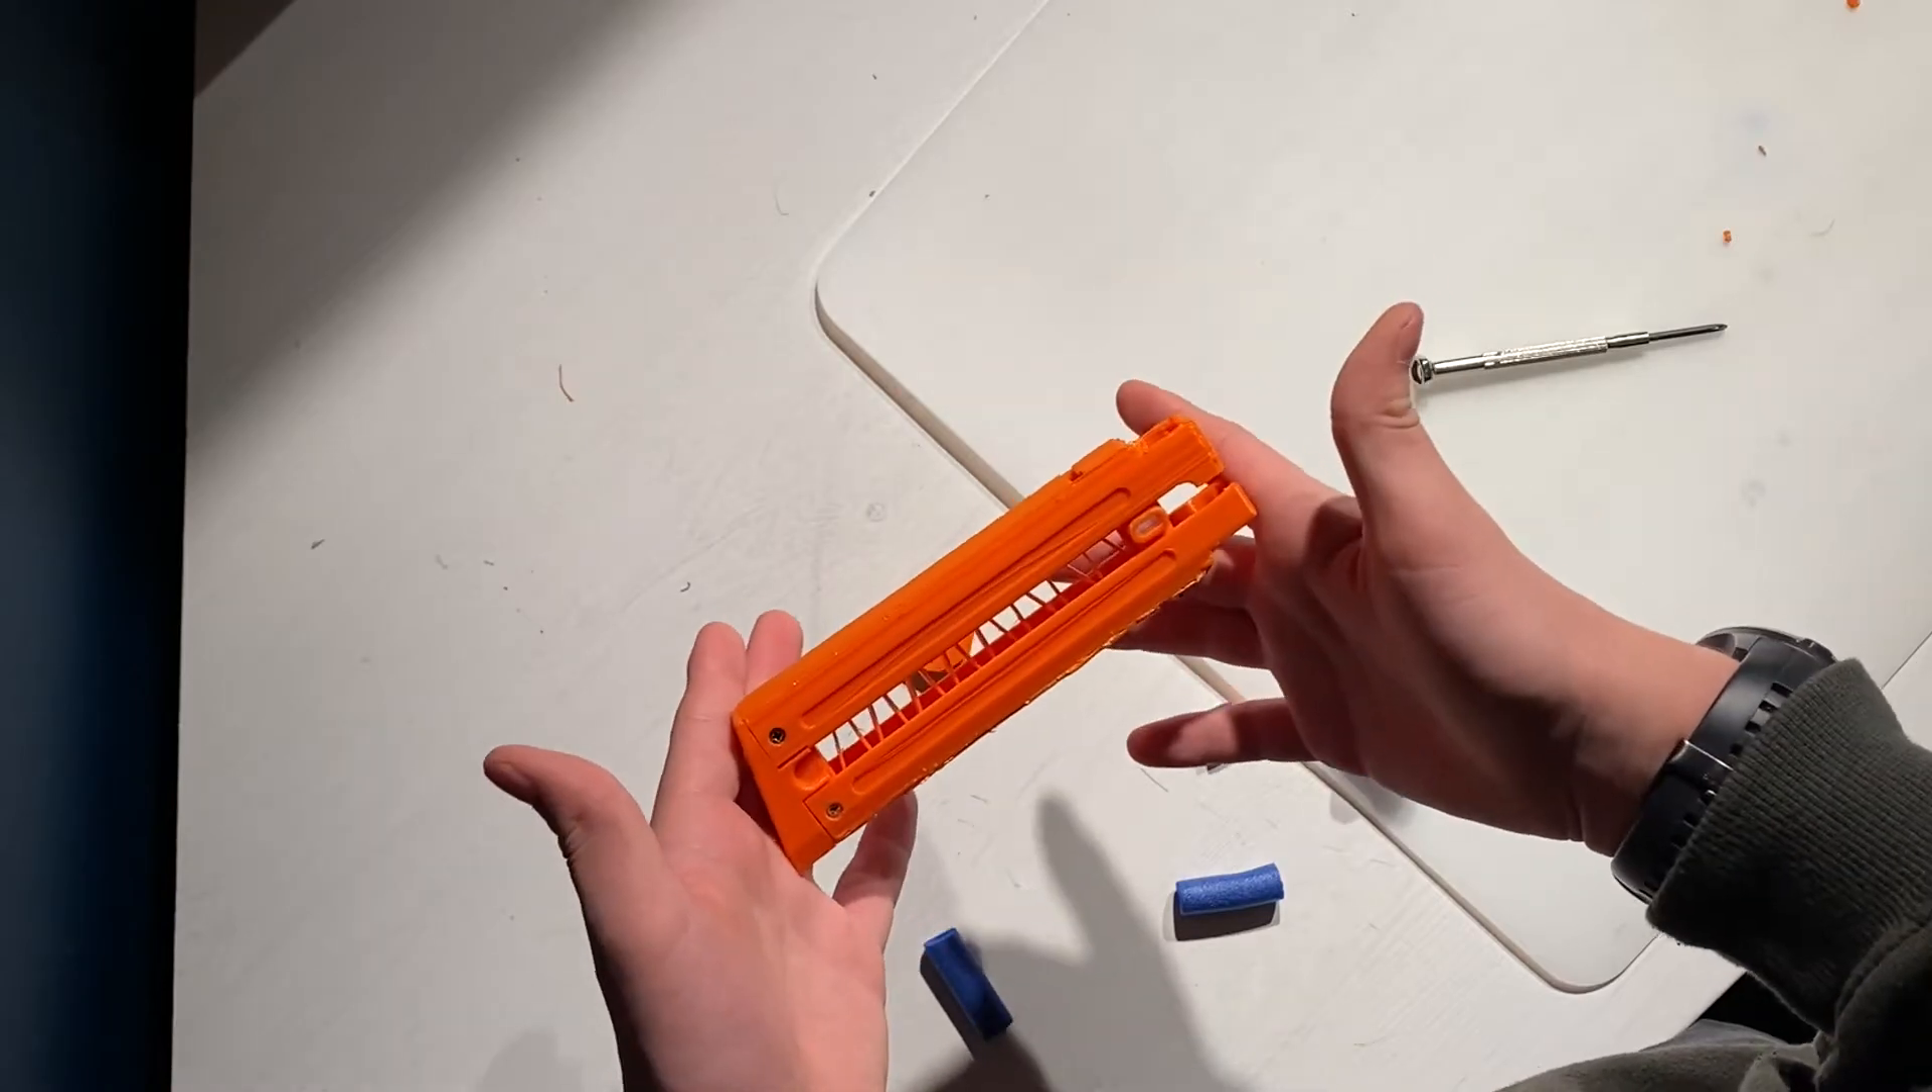And now we've fully assembled this magazine.